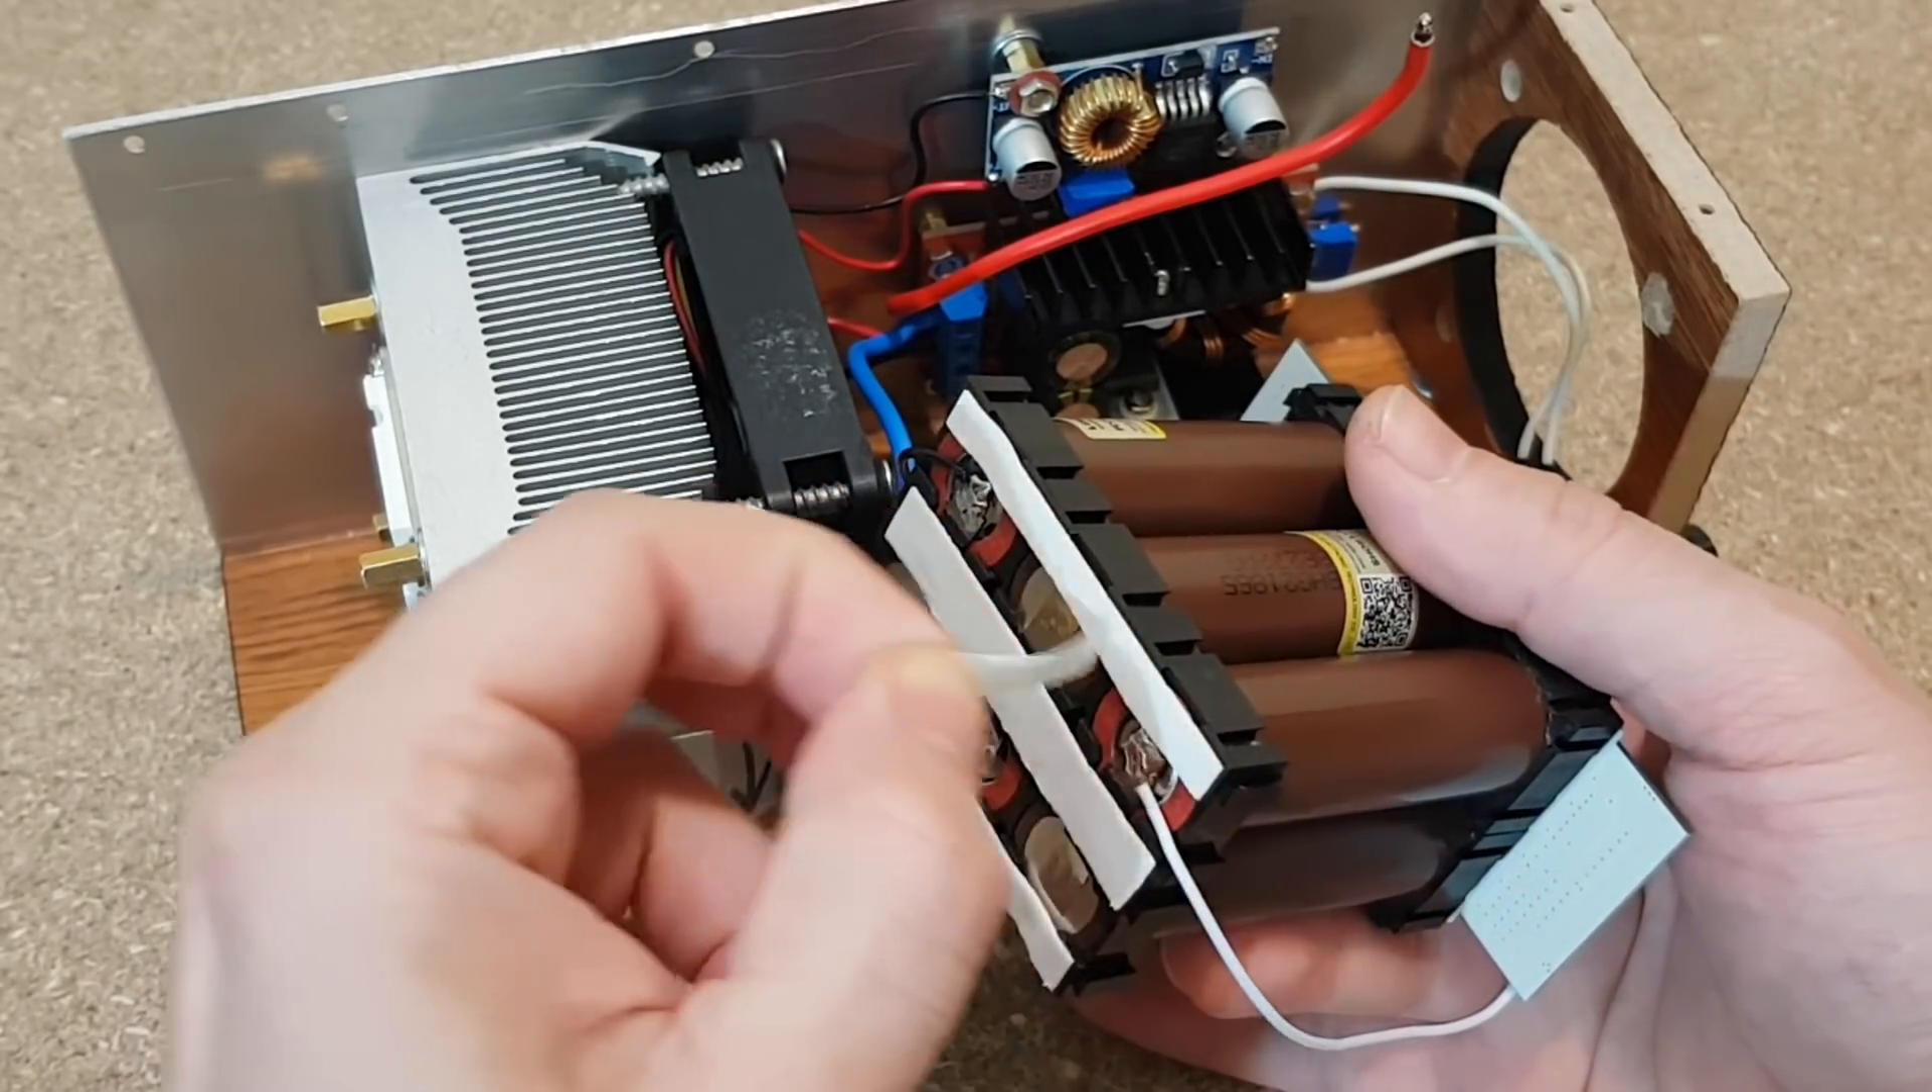The battery pack doesn't have a flat surface. So, to place it better on the bottom panel, I added some sticky foam tape.